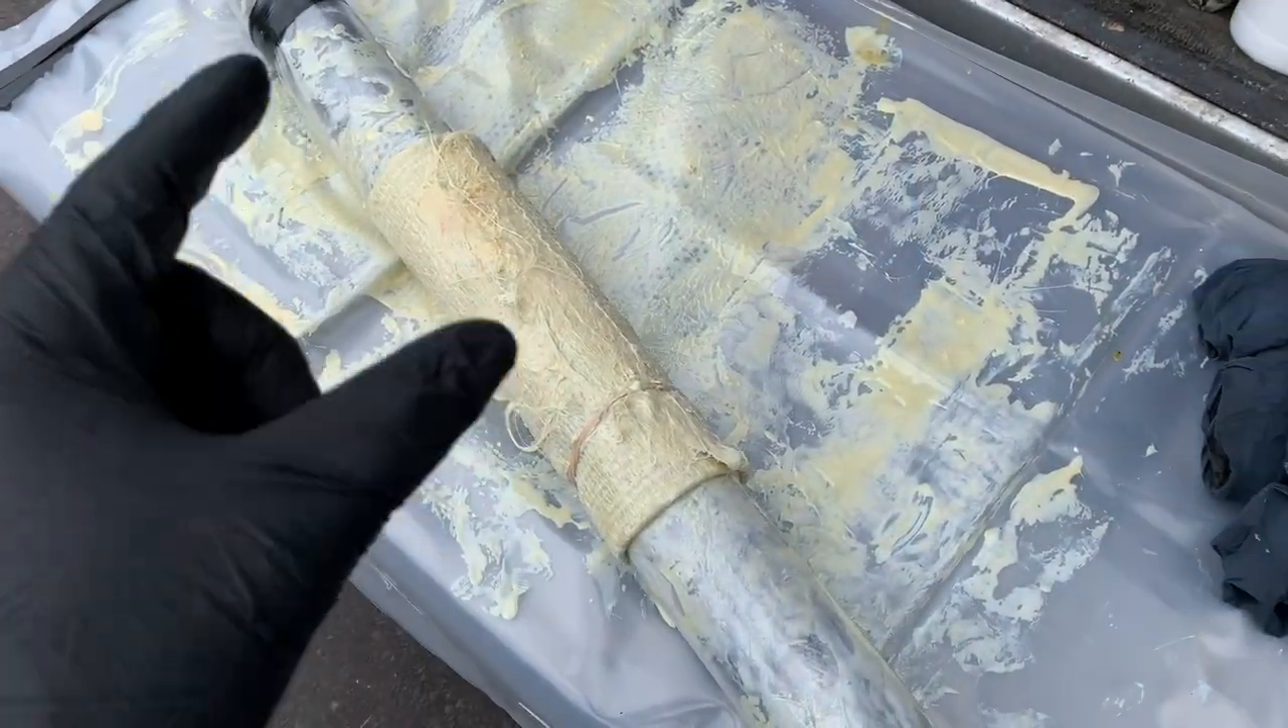We've got our patch all wetted out we've got a resin on it it's been wrapped around the bladder.